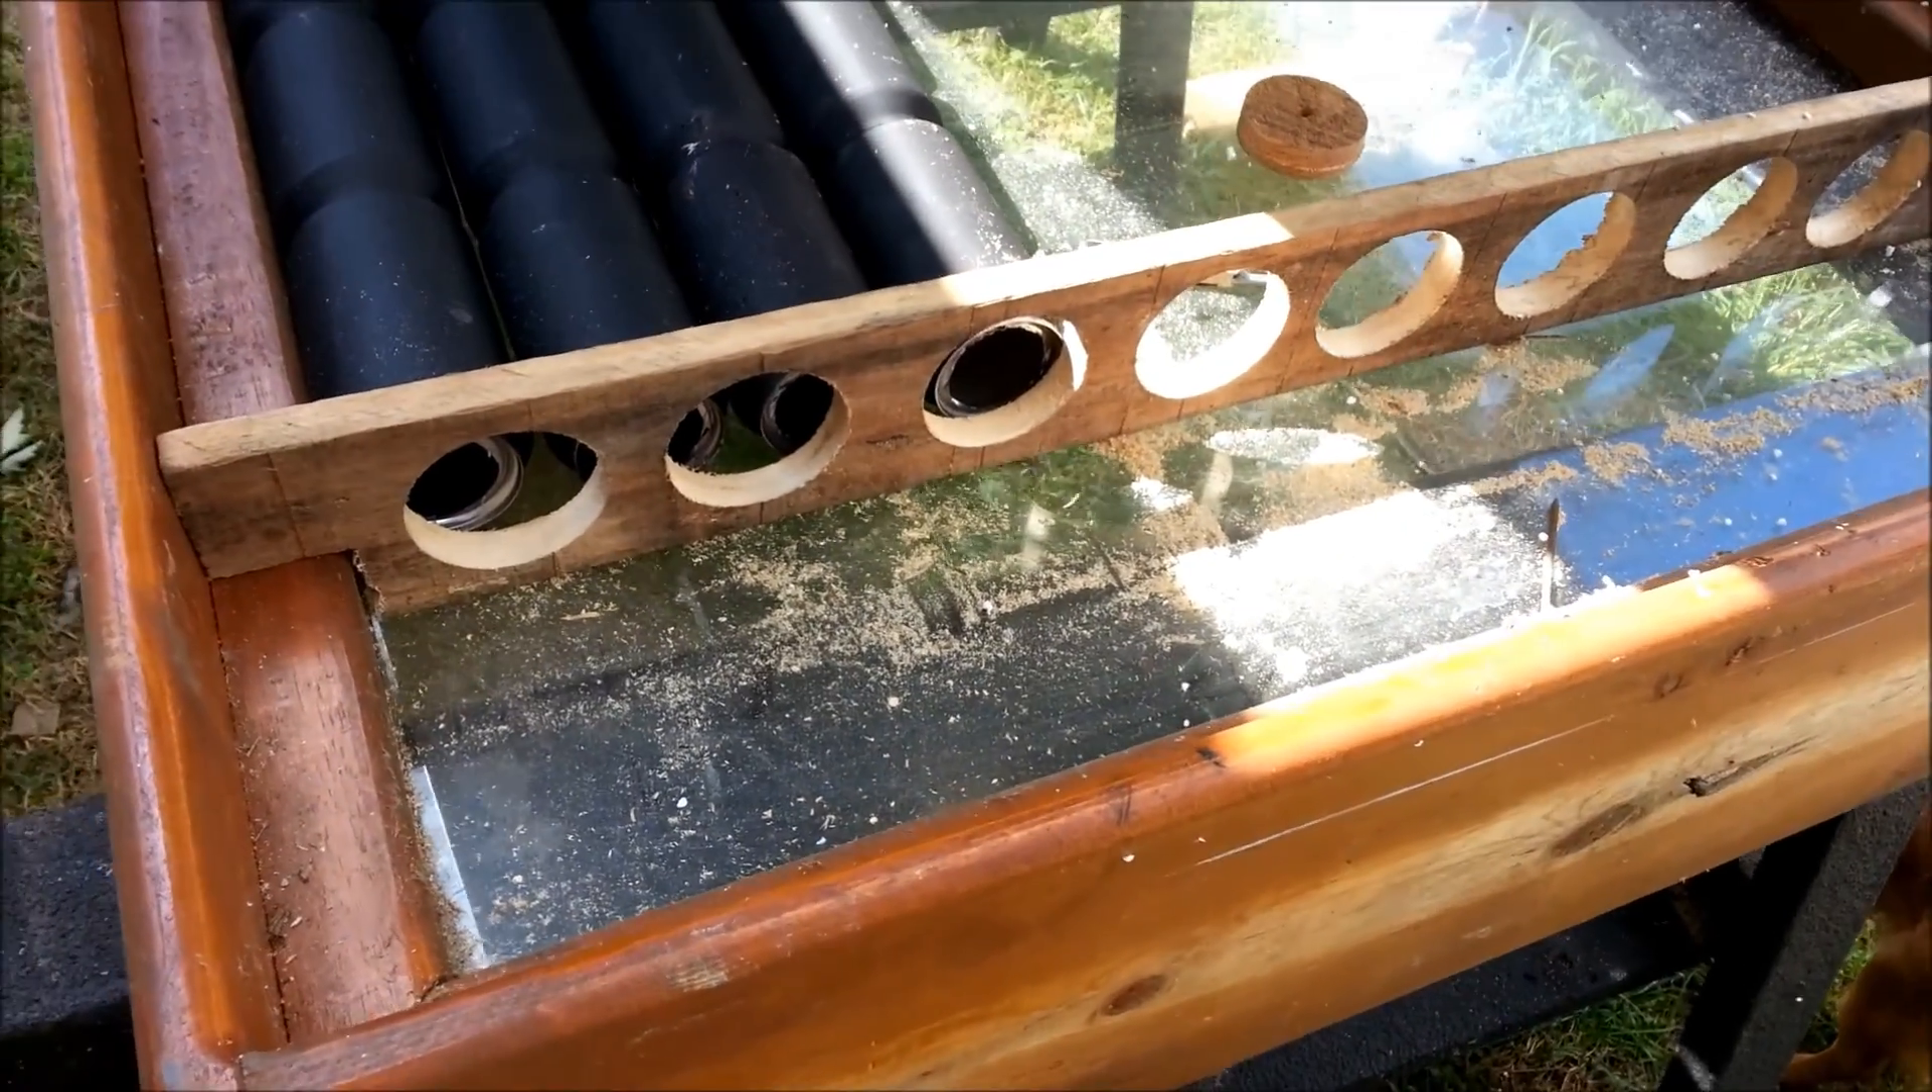I'm building my box upside down because the glass is already mounted in it.